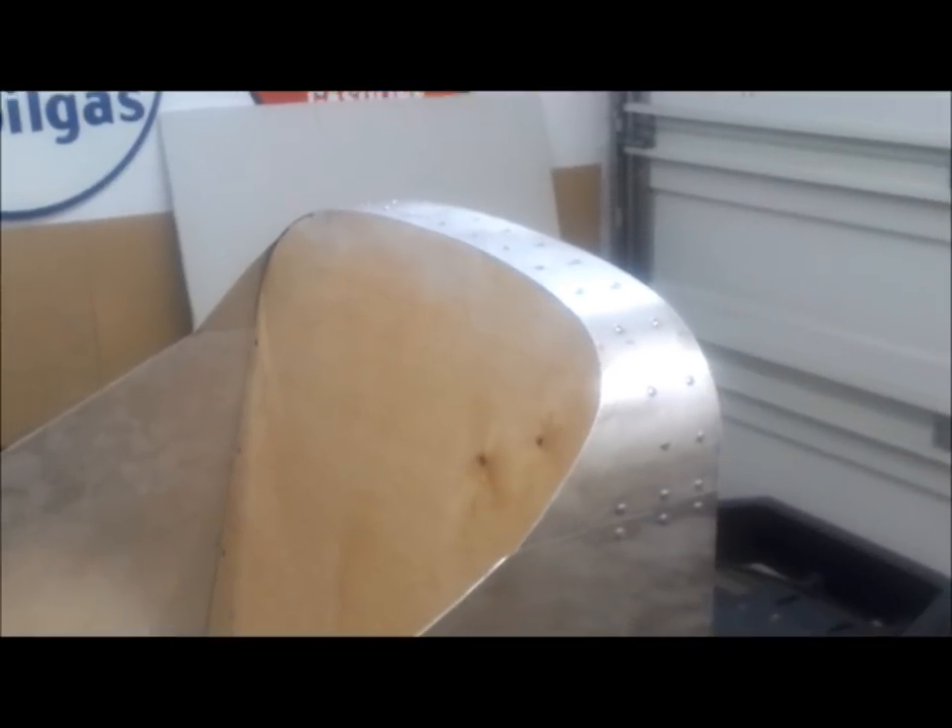I finished installing this top piece over the seat back.